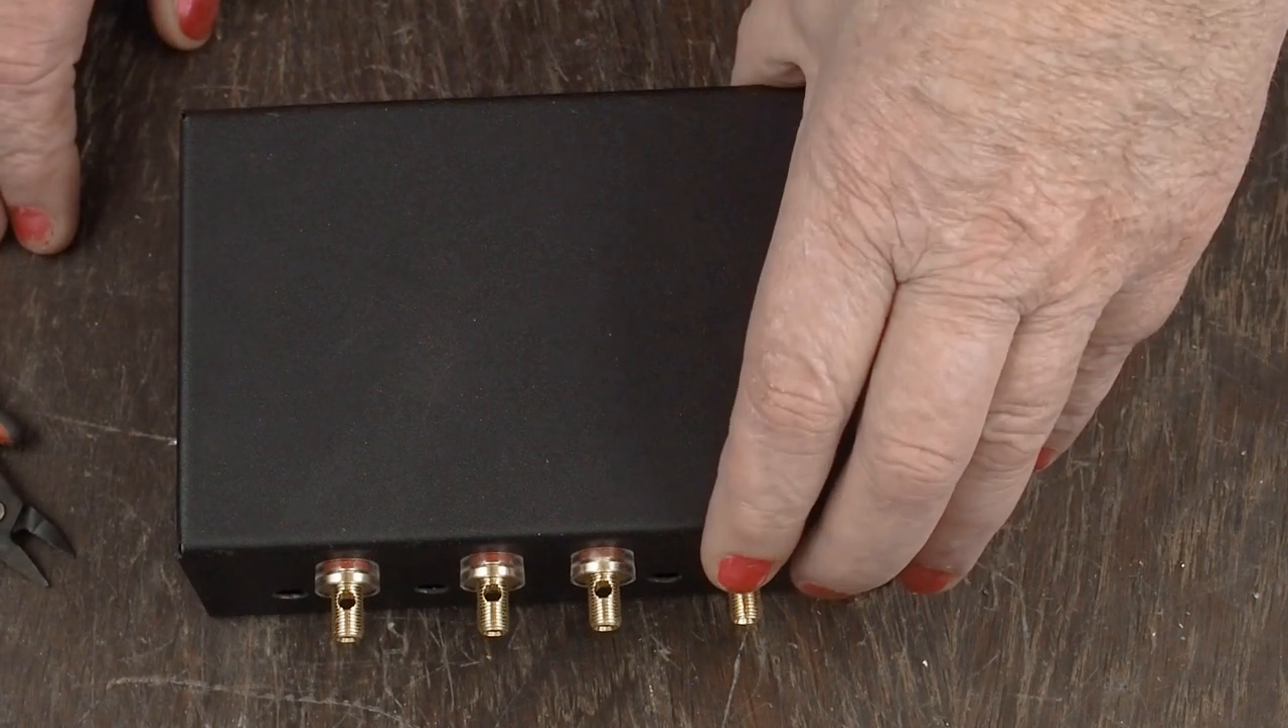And there we go we got all our positive posts on the back of our box.